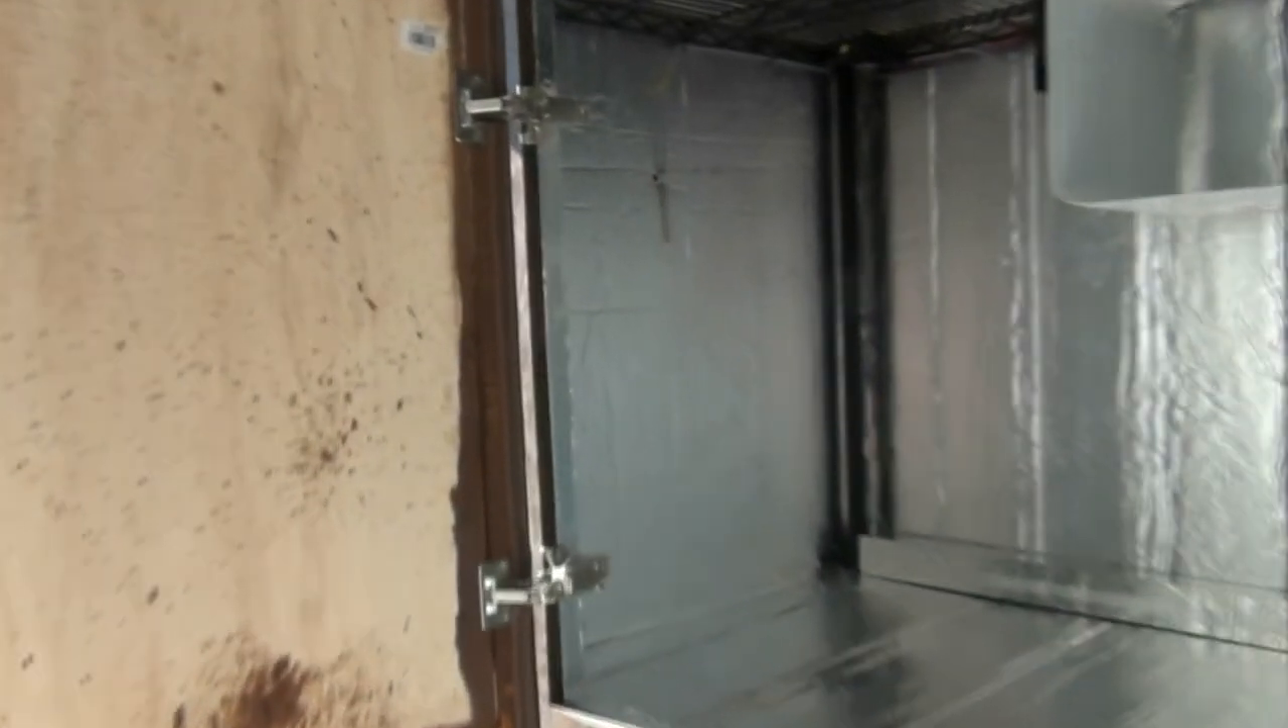The first door is in place.